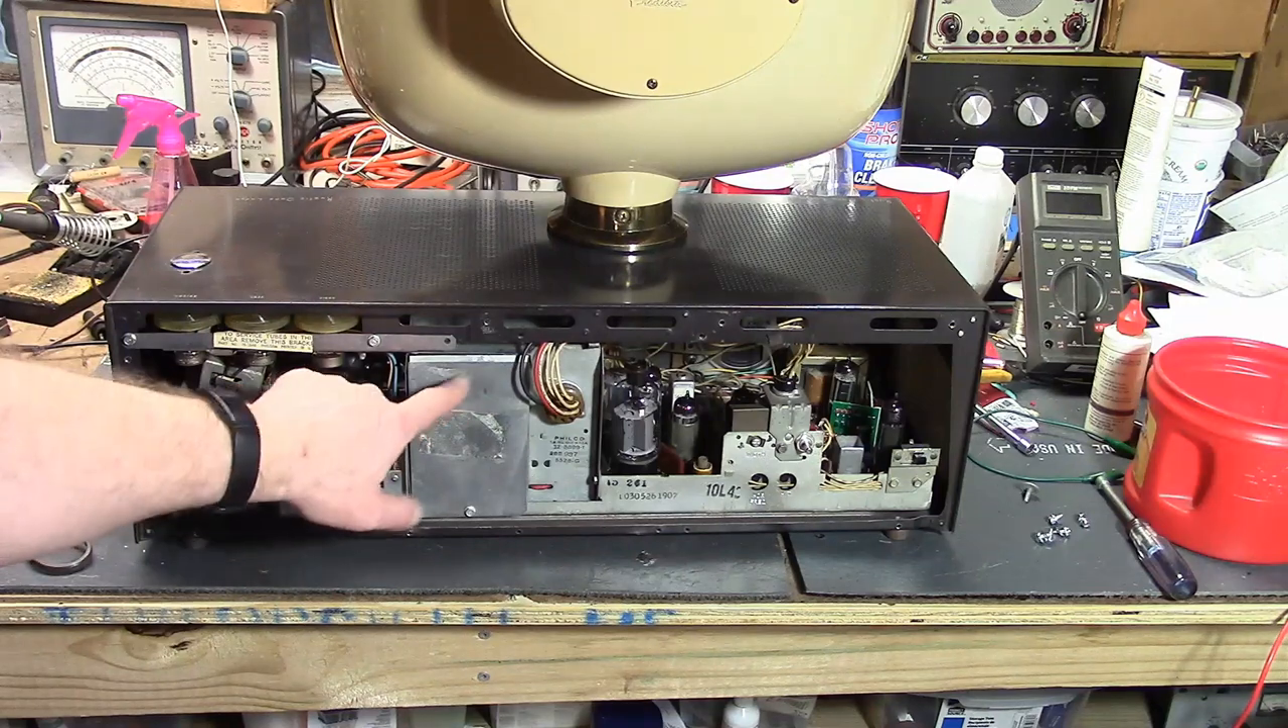I was able to scavenge a high-voltage box cover from a parts chassis. Got that installed.